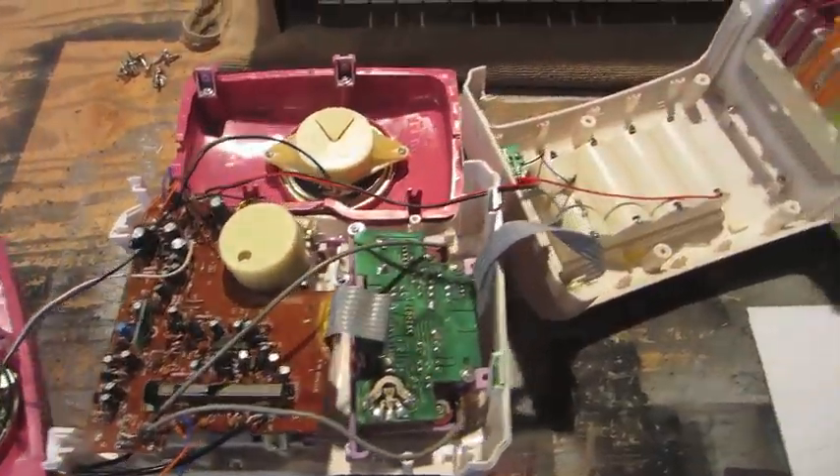Got the Barbie Karaoke all torn apart.